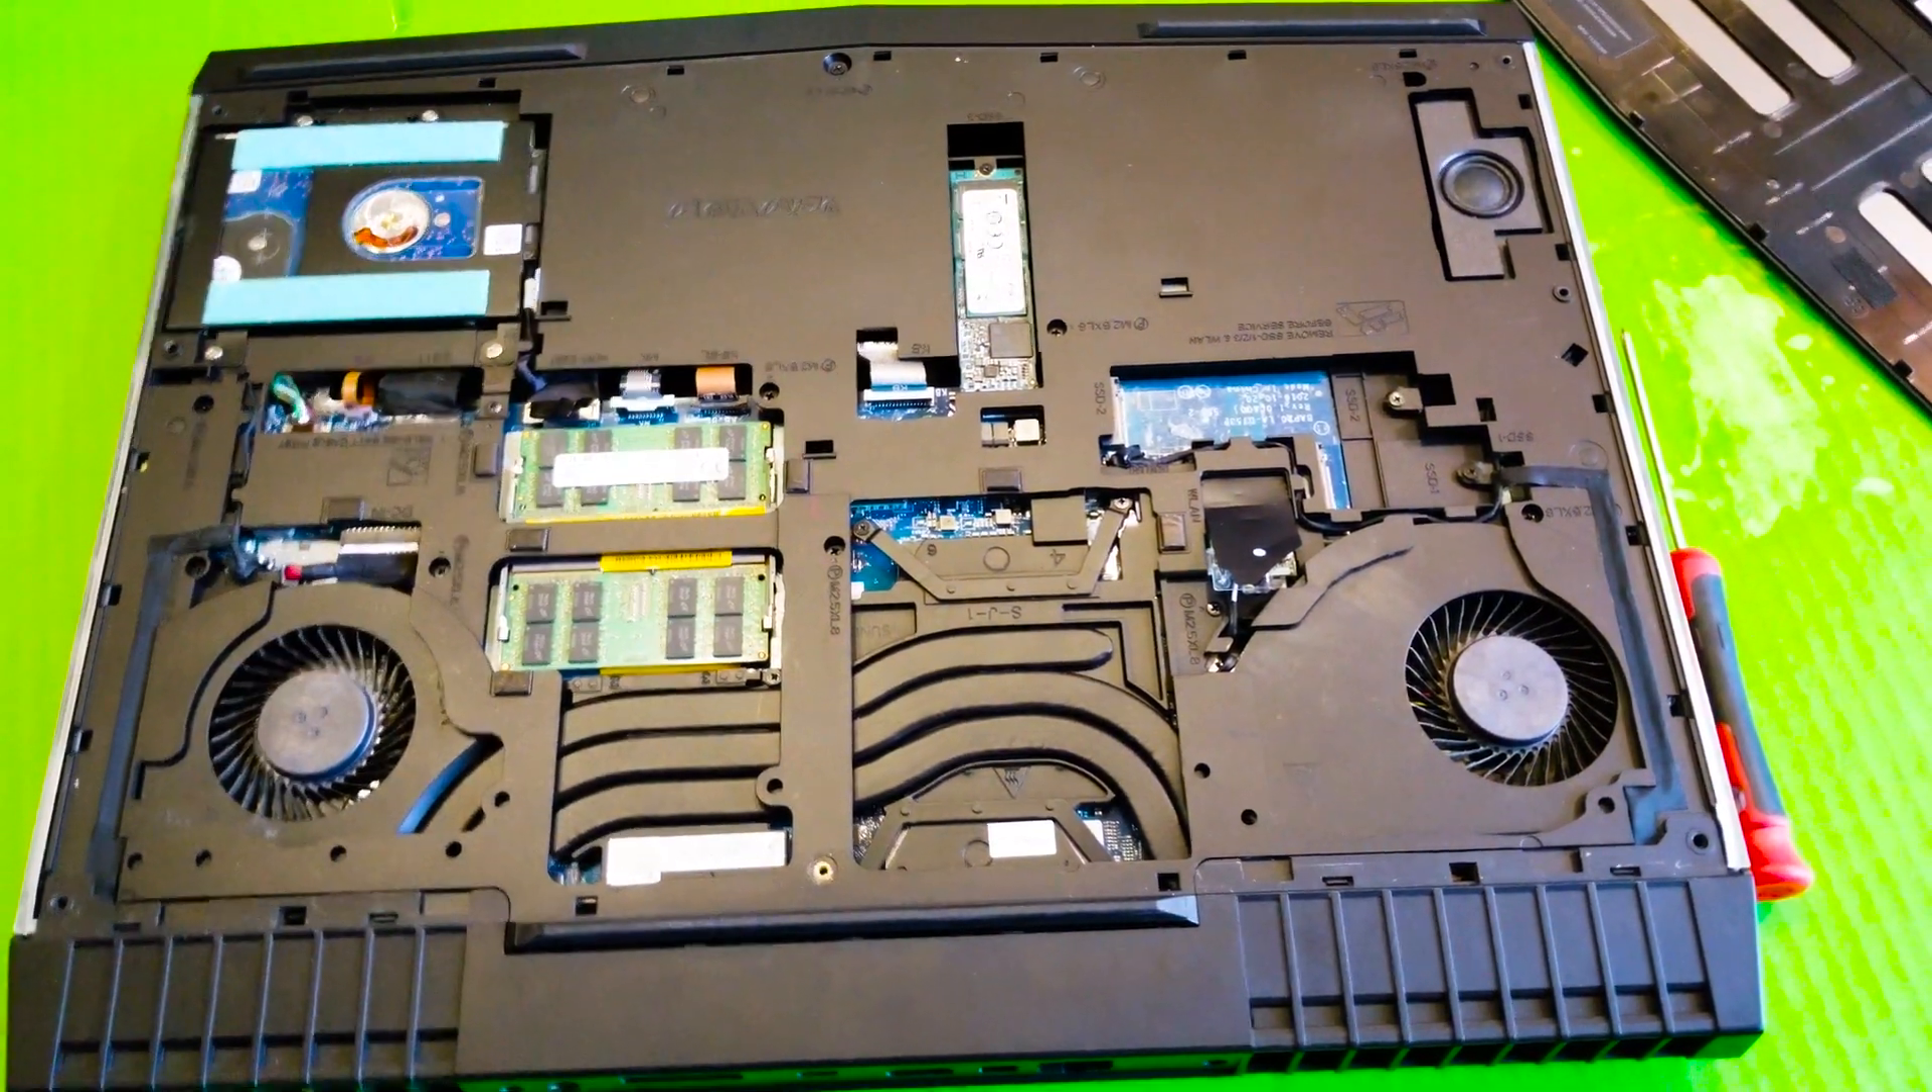All right so the back panel is off.